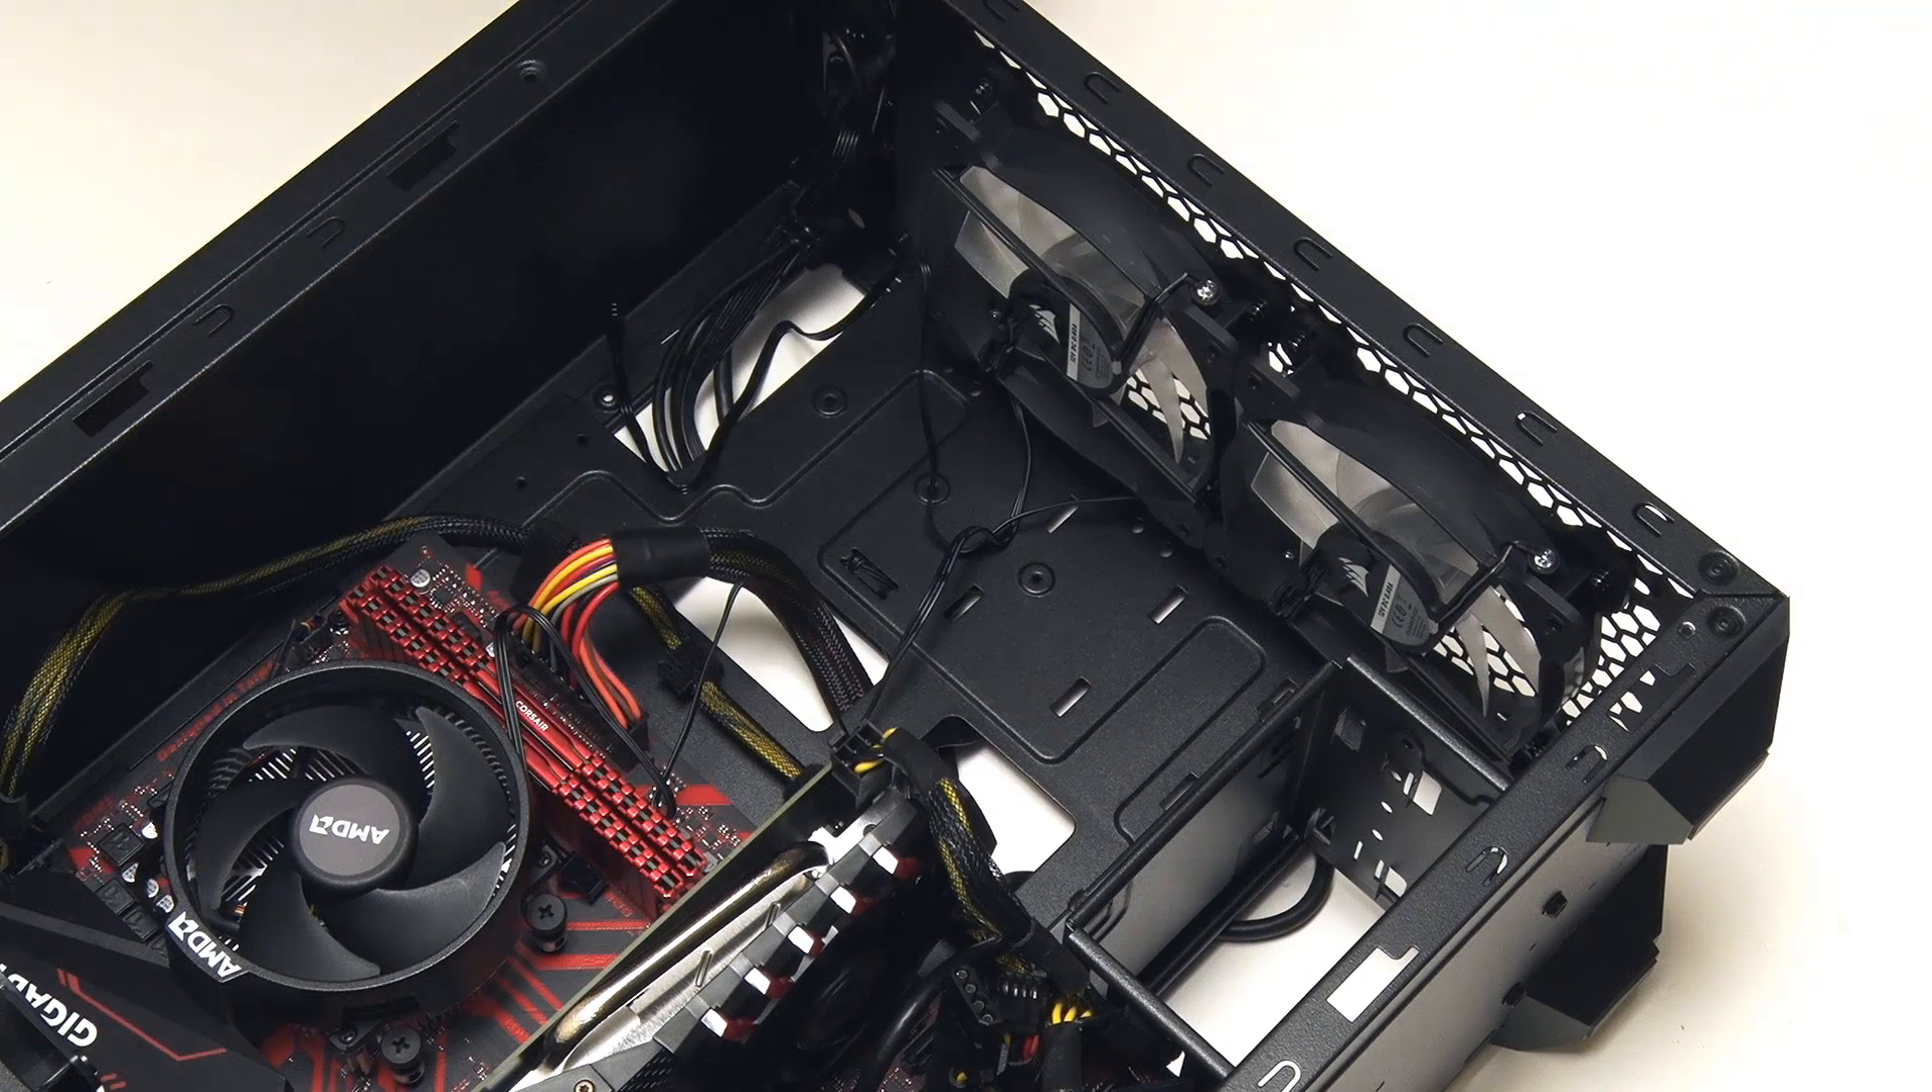Our PC has now got two front case fans.